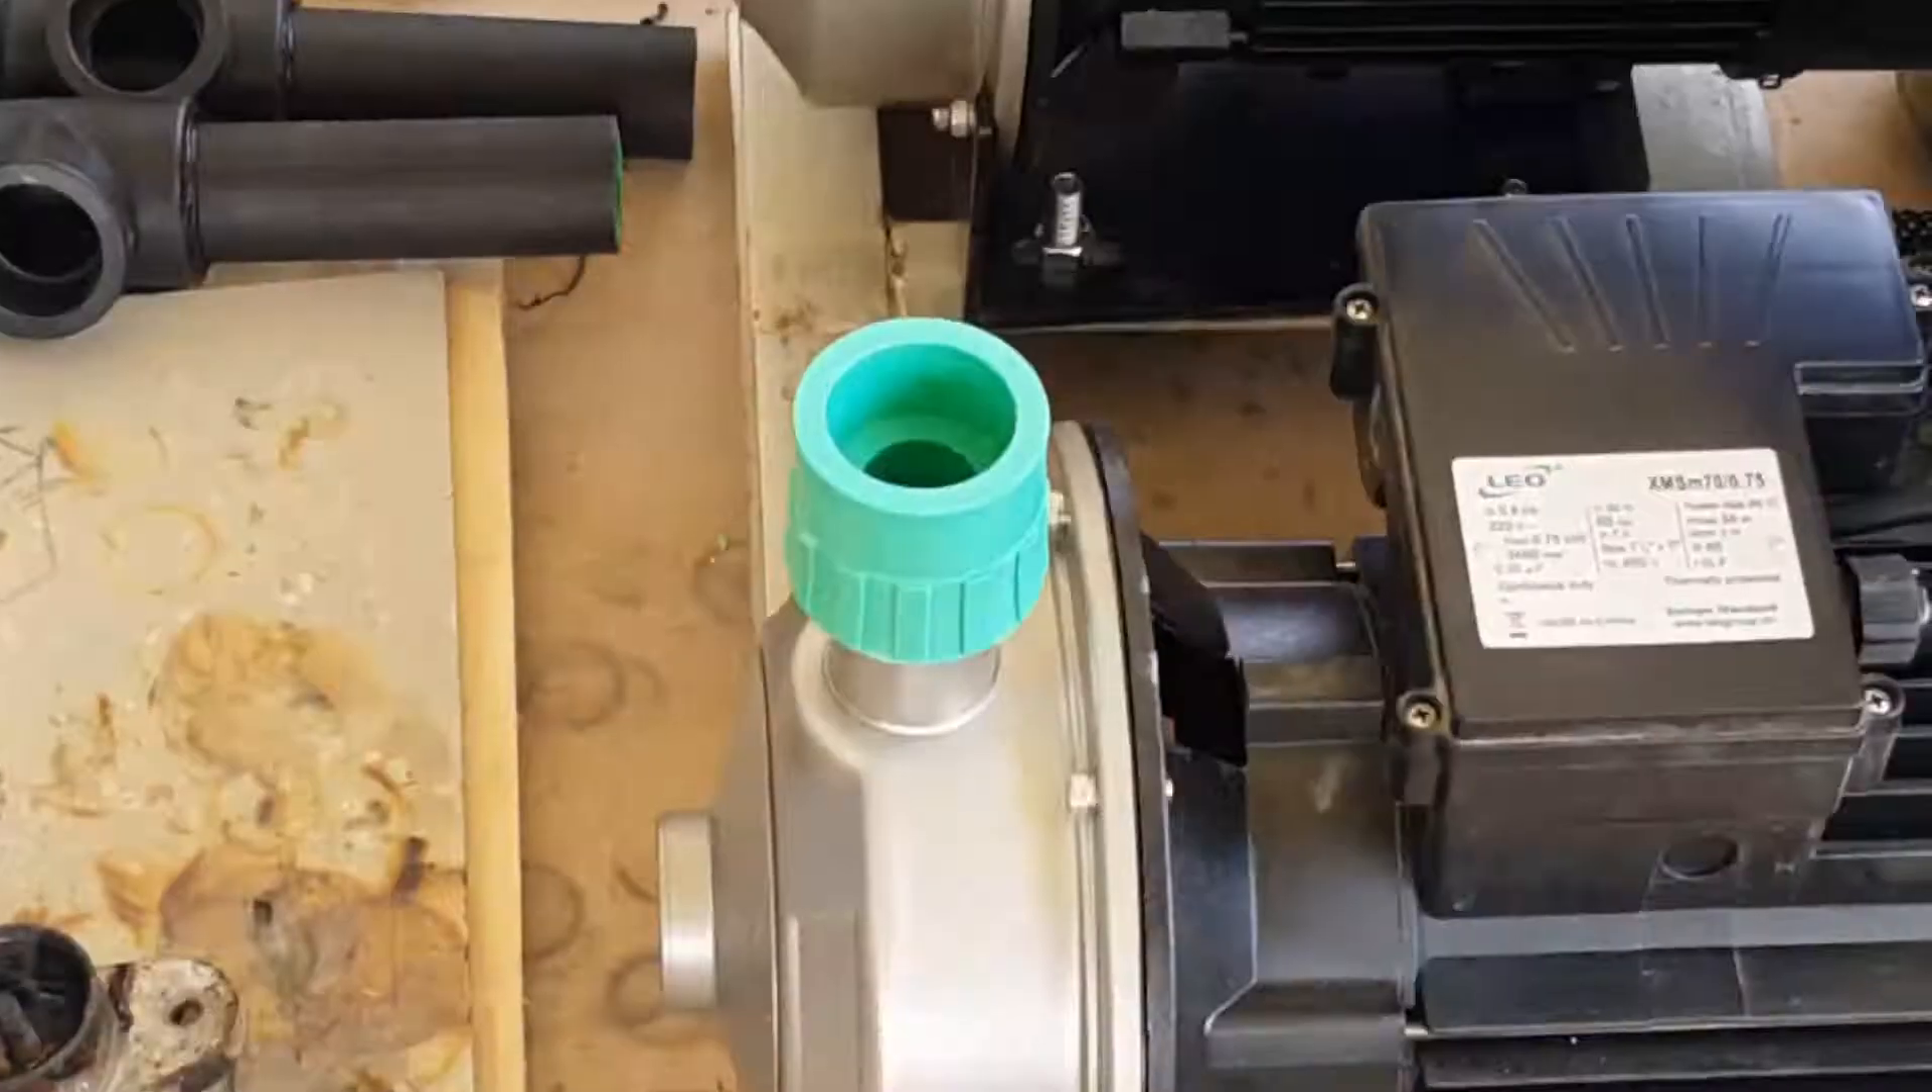ہم نے یہاں پہ انسٹال کر دی ہے تھریڈ ایڈاپٹر۔